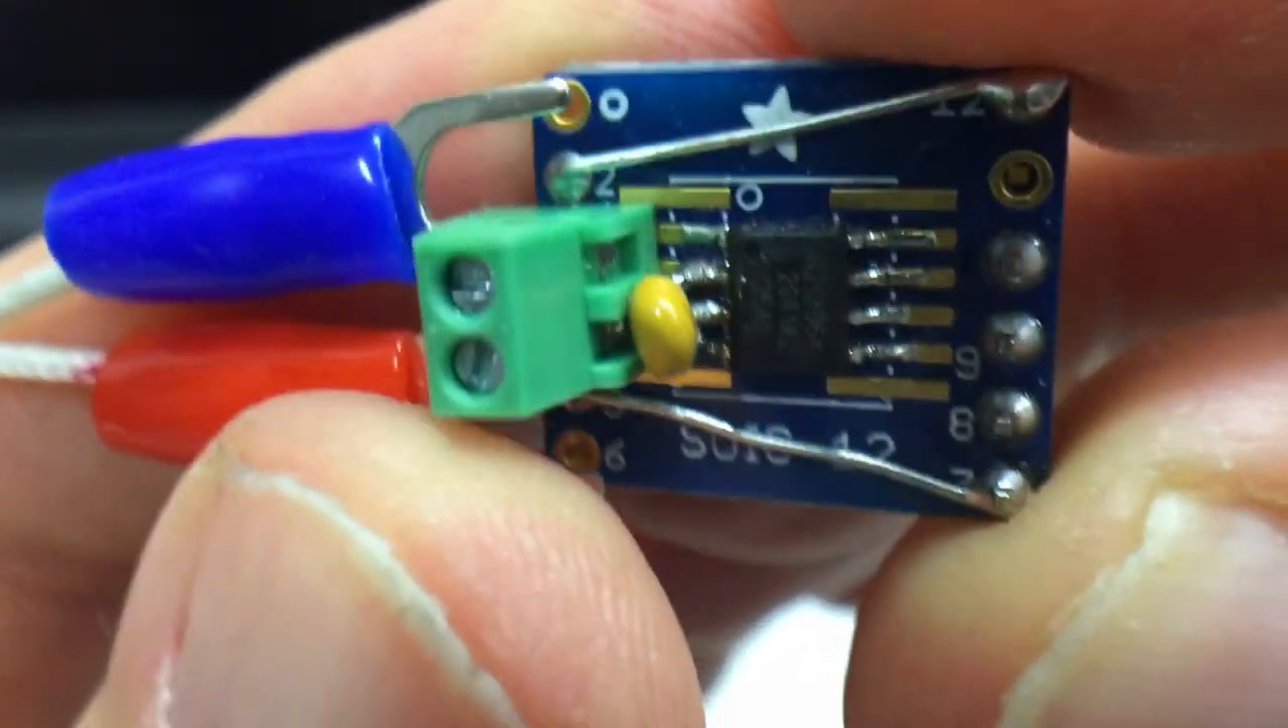I don't have any surface mount 10 nanofarad ceramic capacitors handy, so I squeezed in here a 10 nanofarad through-hole ceramic capacitor, as close to the thermocouple pins of the chip as I could.